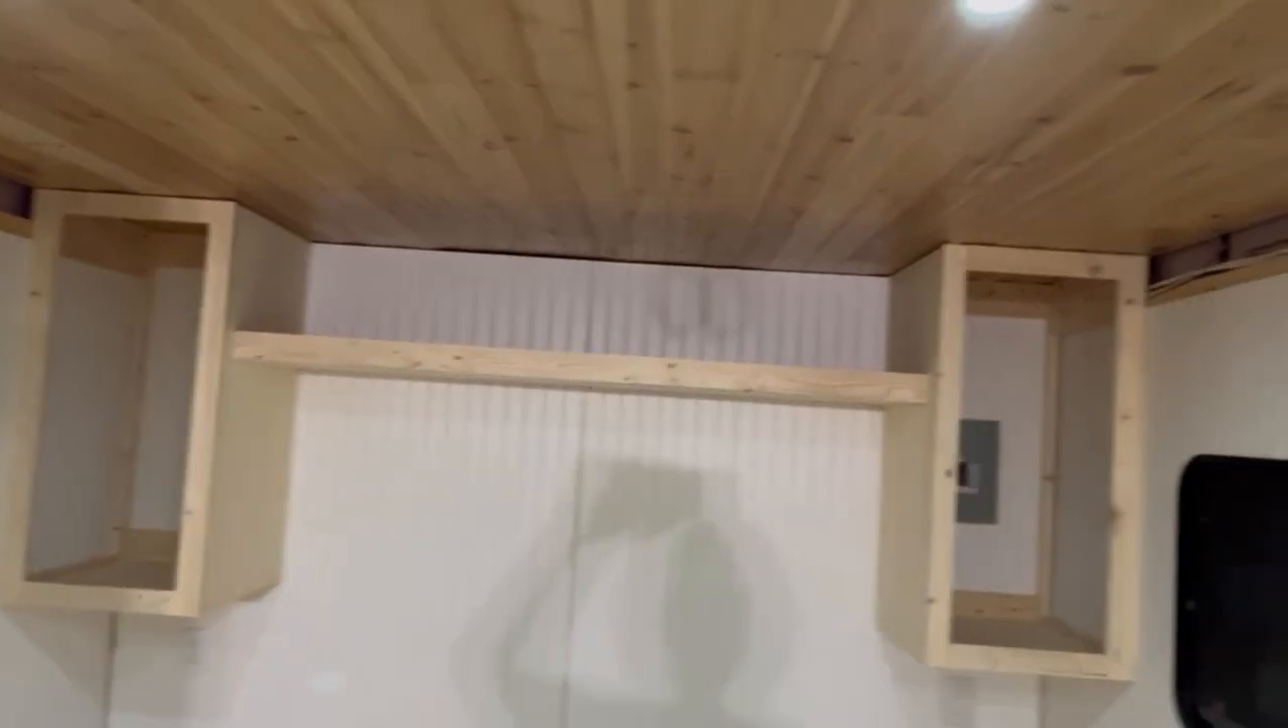I haven't built the doors yet.